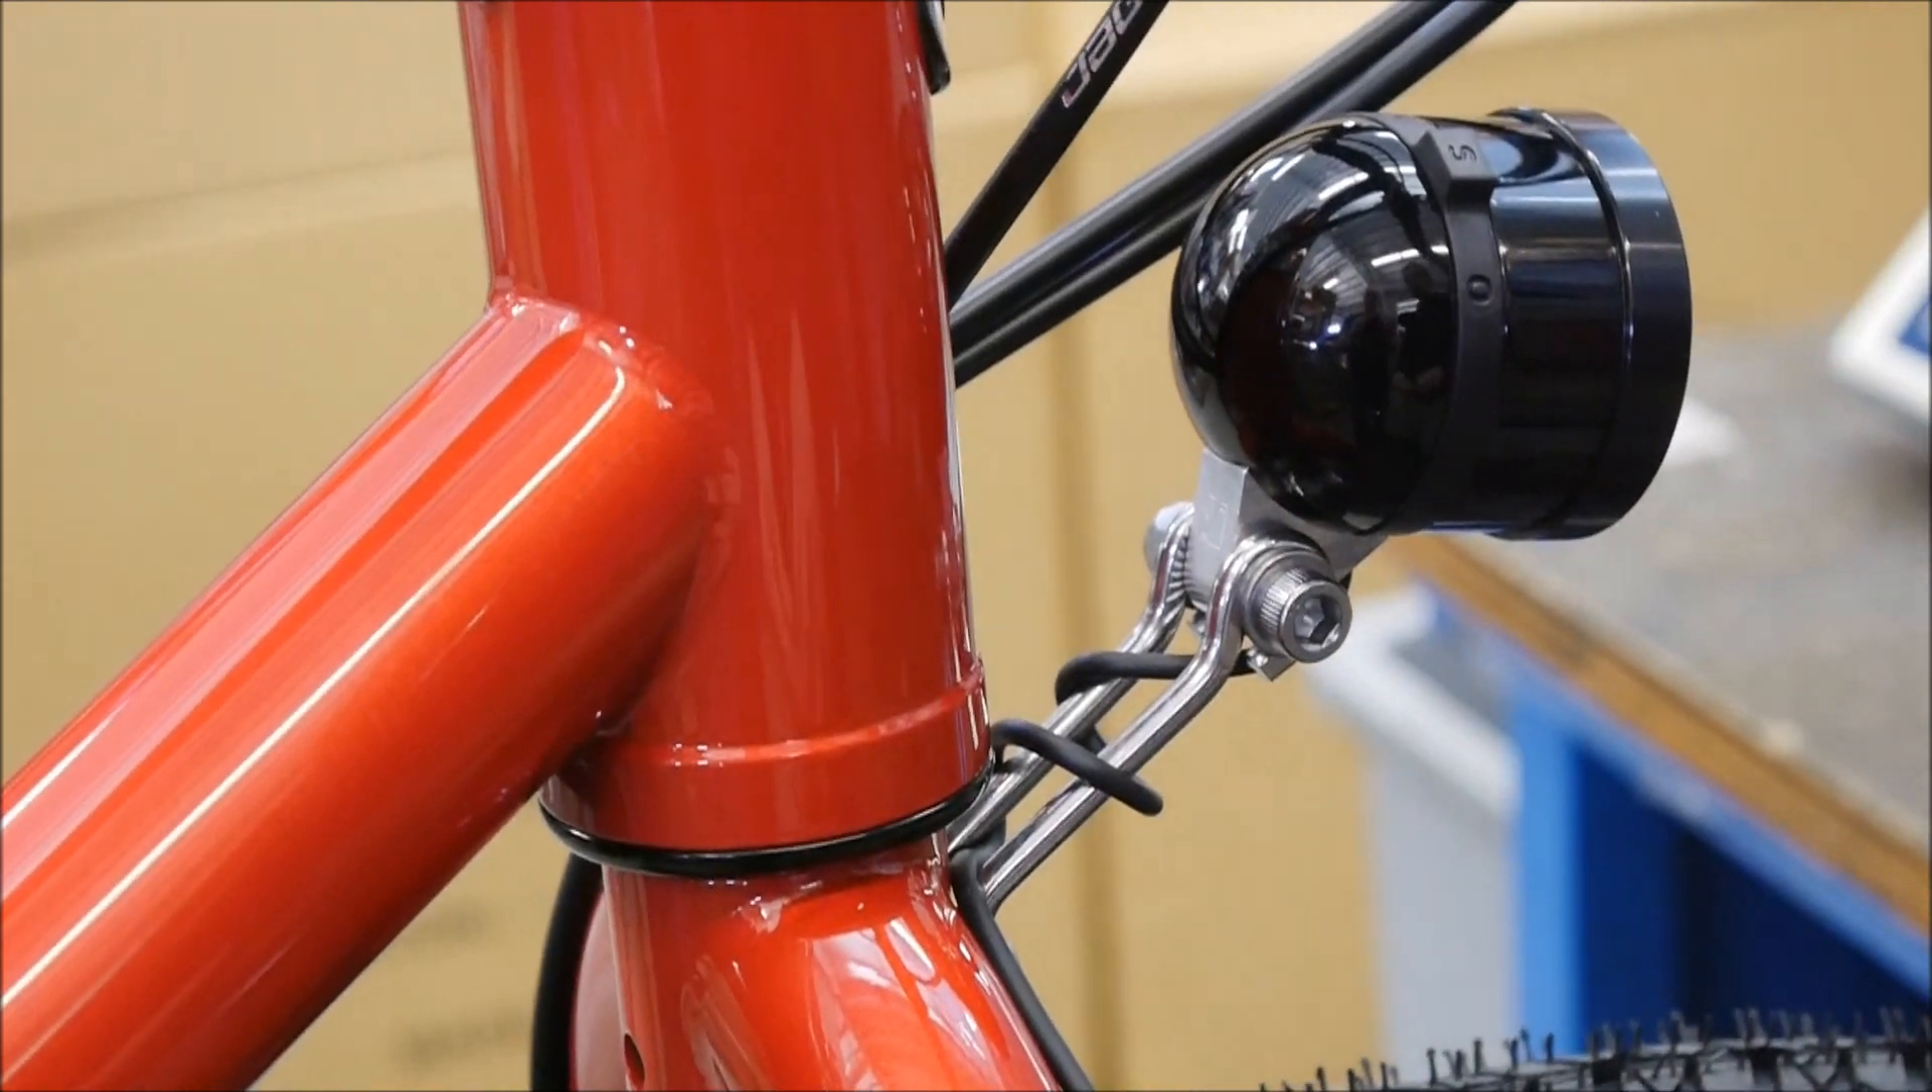Now we've also shown the Edelux light is already mounted onto the fork crown. There were two bolts that came in the package.